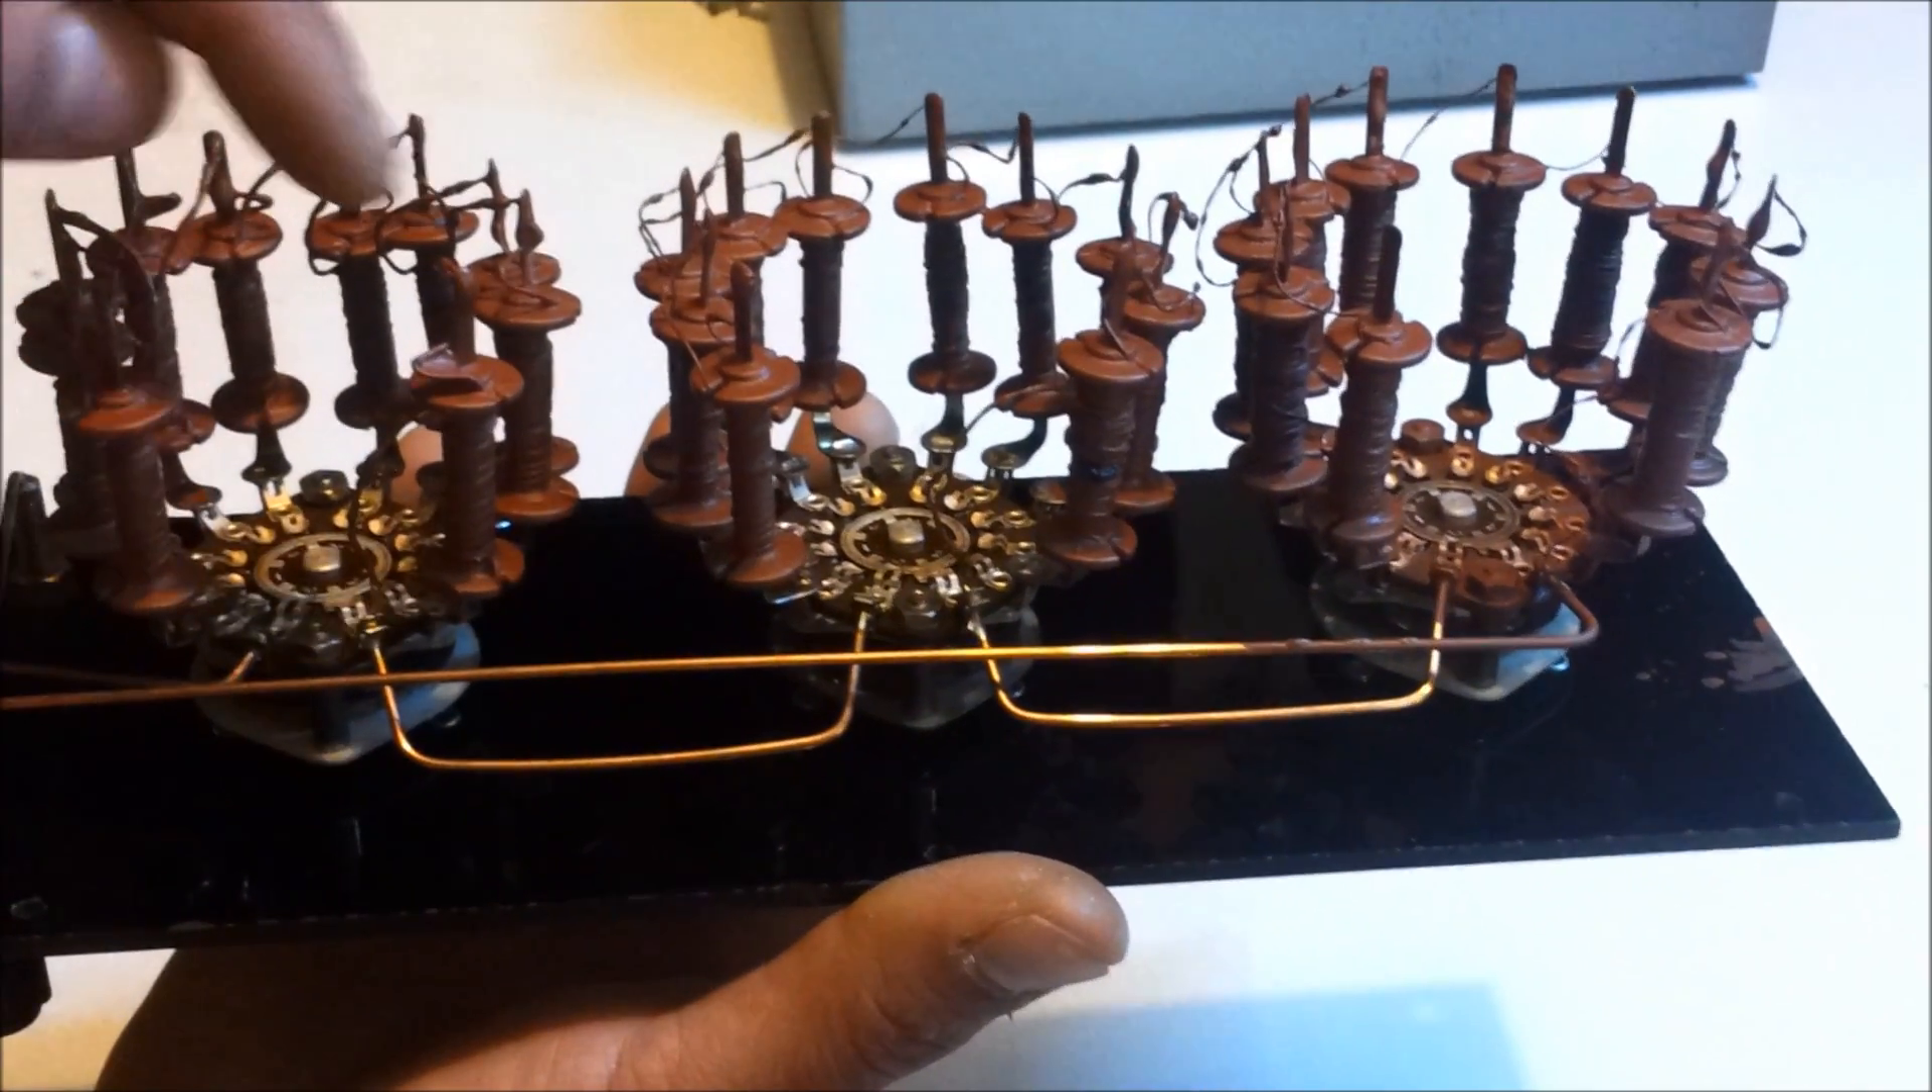We've got these solid copper bars here connecting the rotary switches together.